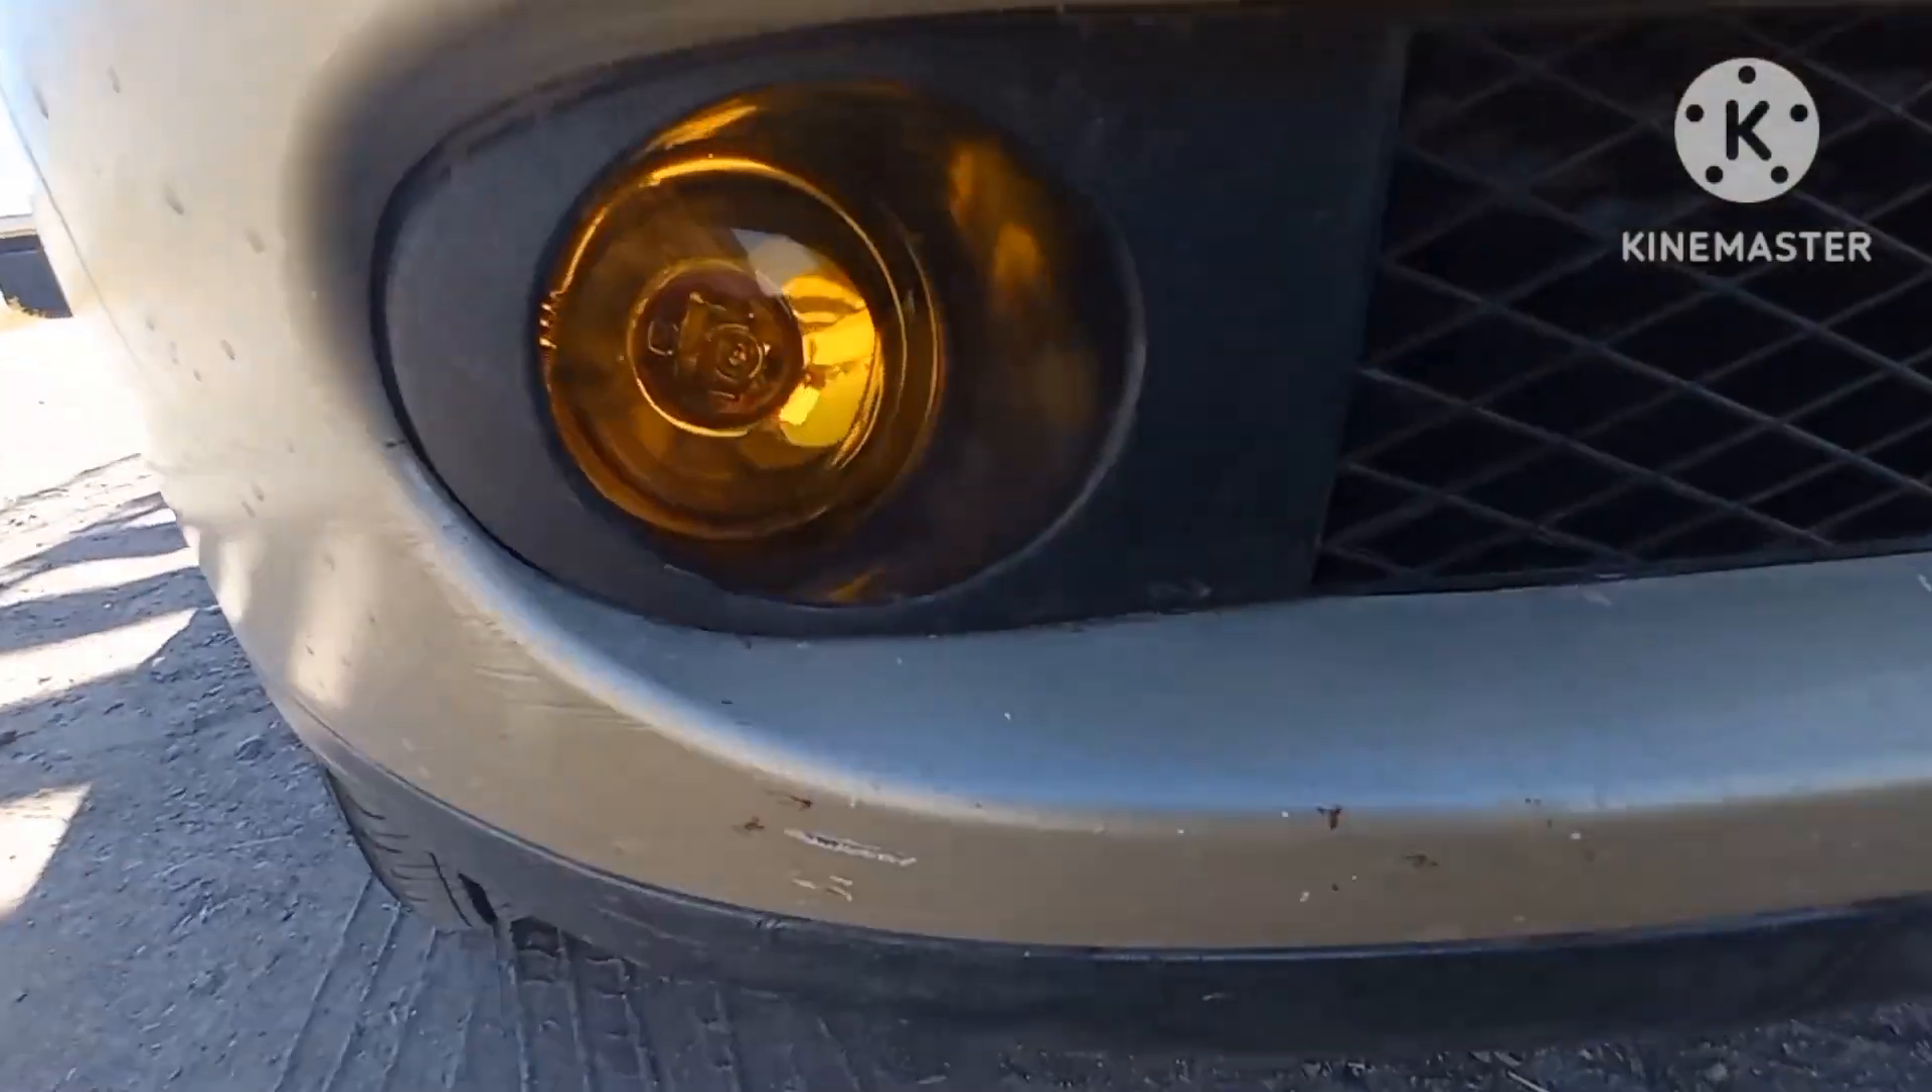Ya ya finalizamos la instalación de los faros de niebla con las rejillas prácticamente las originales.